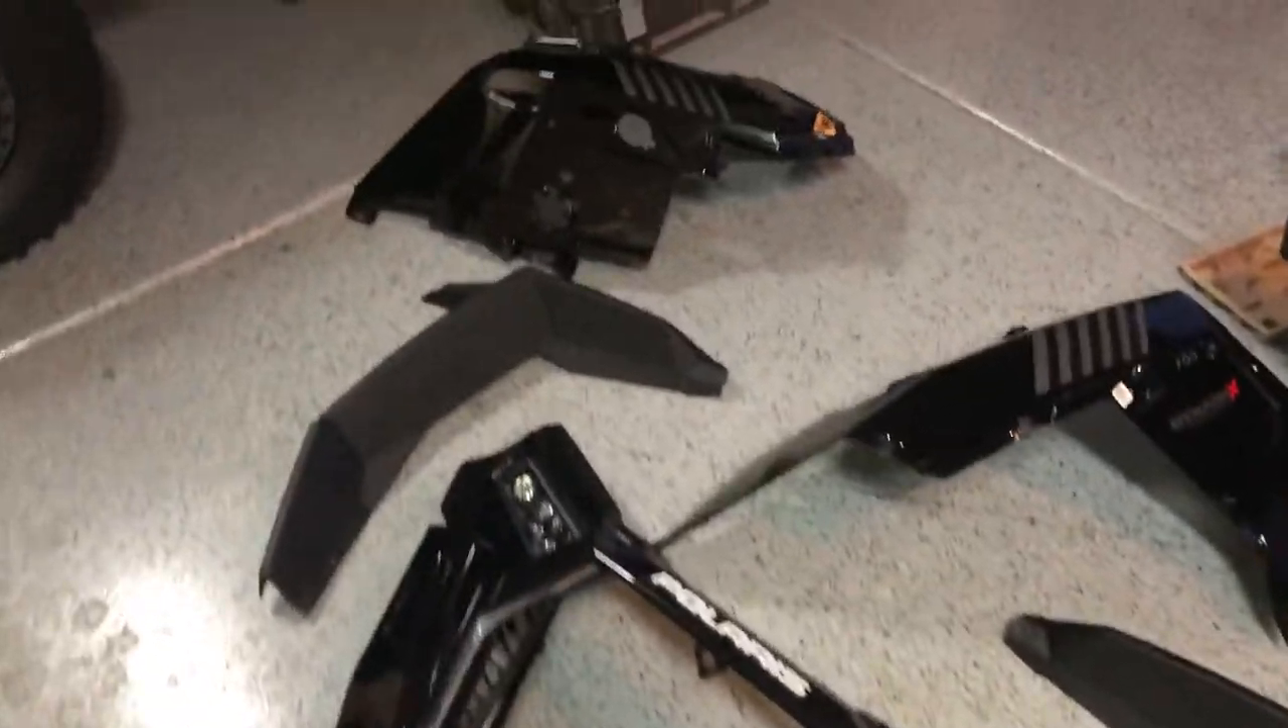We started off by stripping down all the front plastics, took the fascia off, the fenders off, that you can see over here.